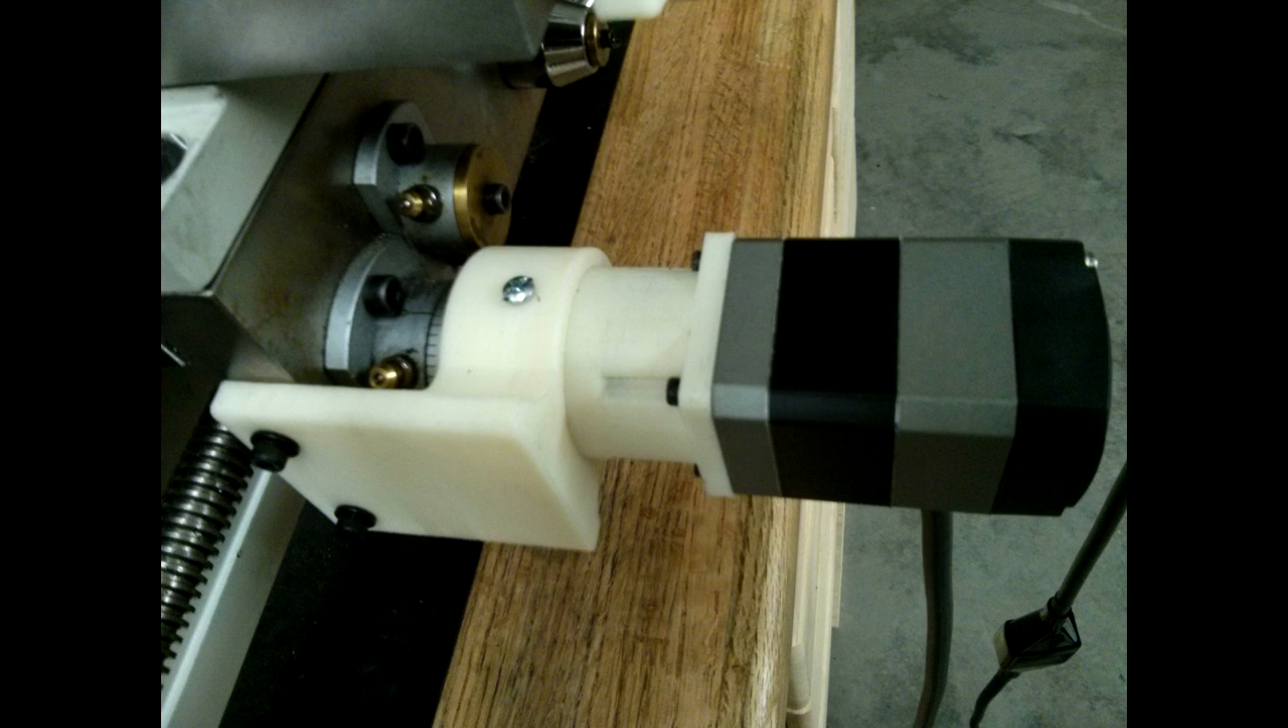And finally the carriage motor is installed.